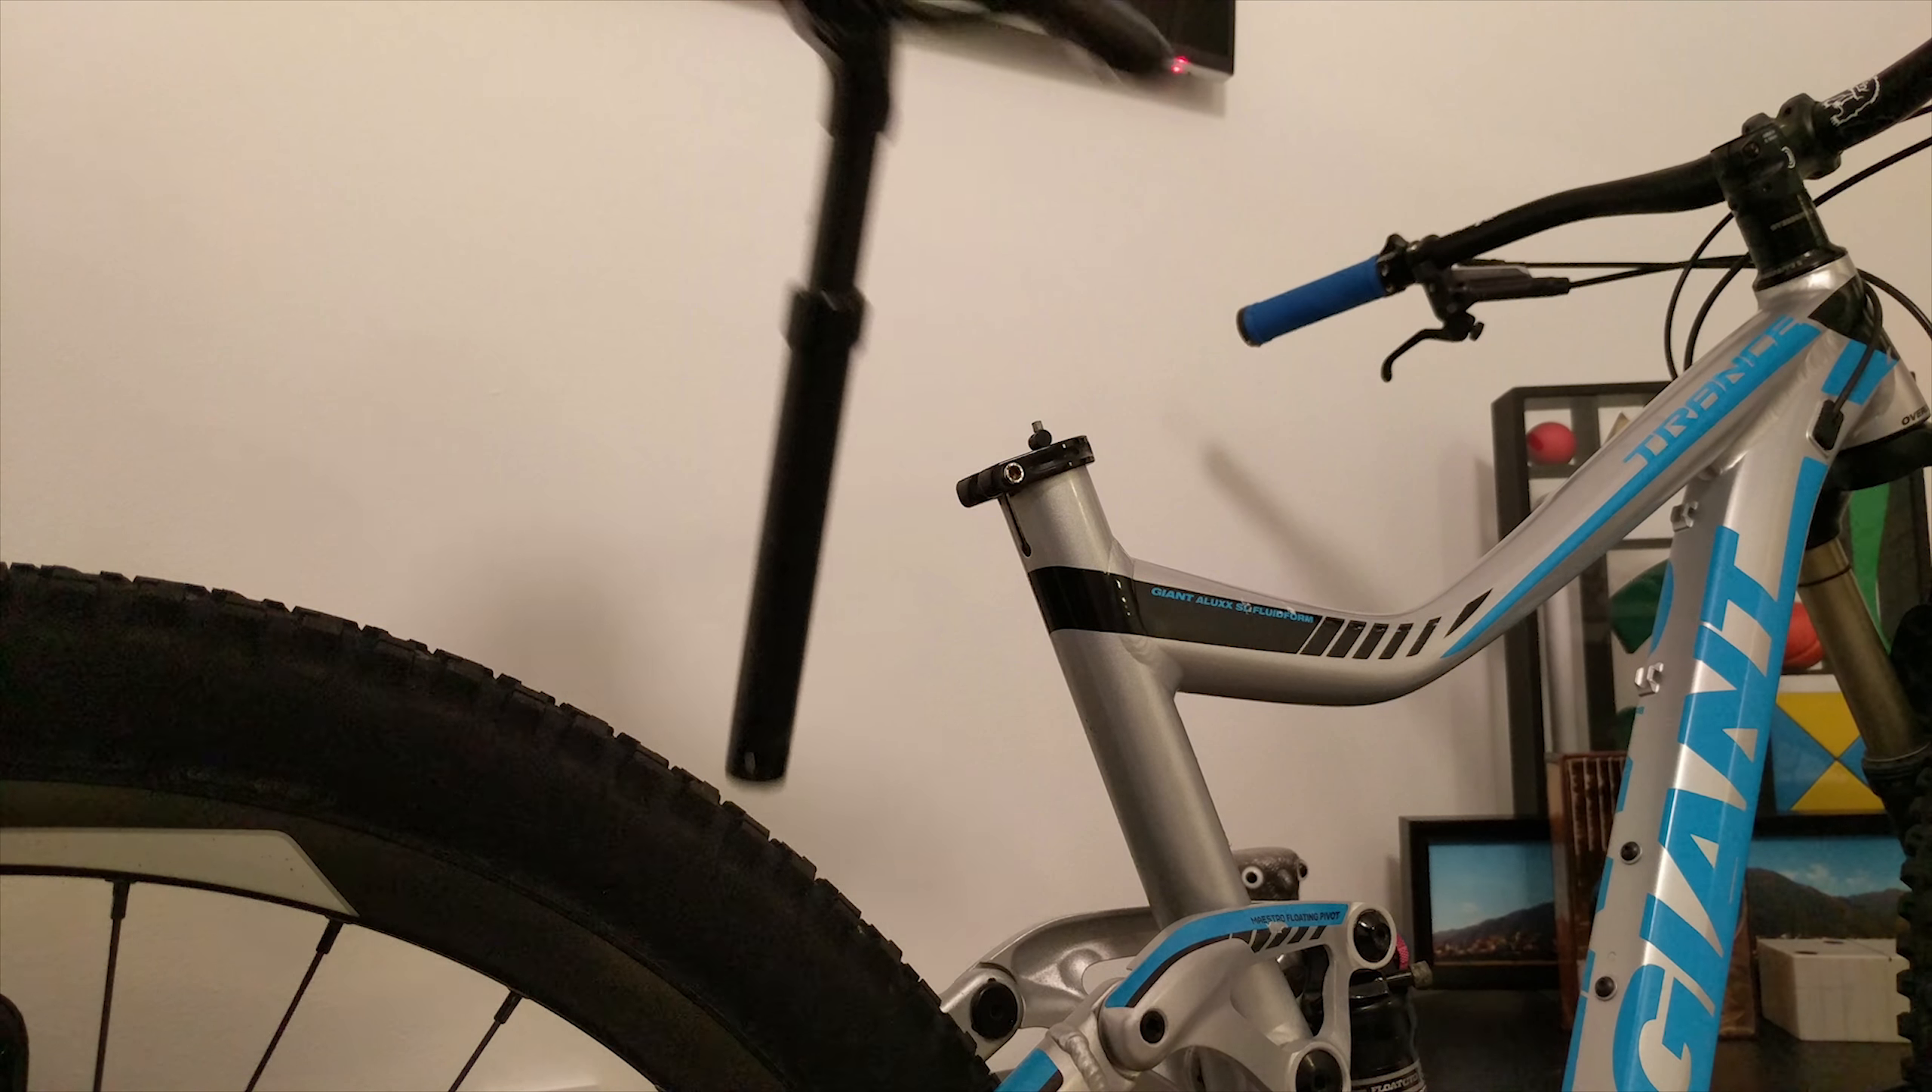We just need to put the seat post back in.